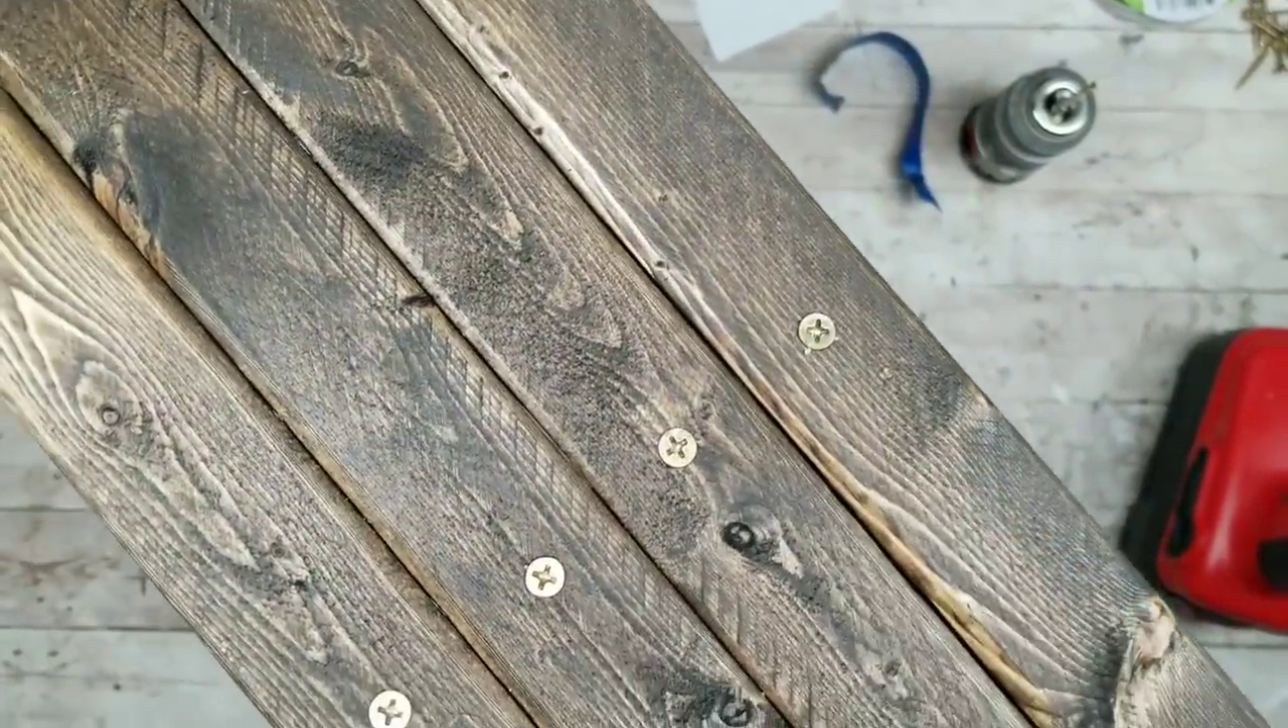And here's my shelf with all four of those wood screws into place.